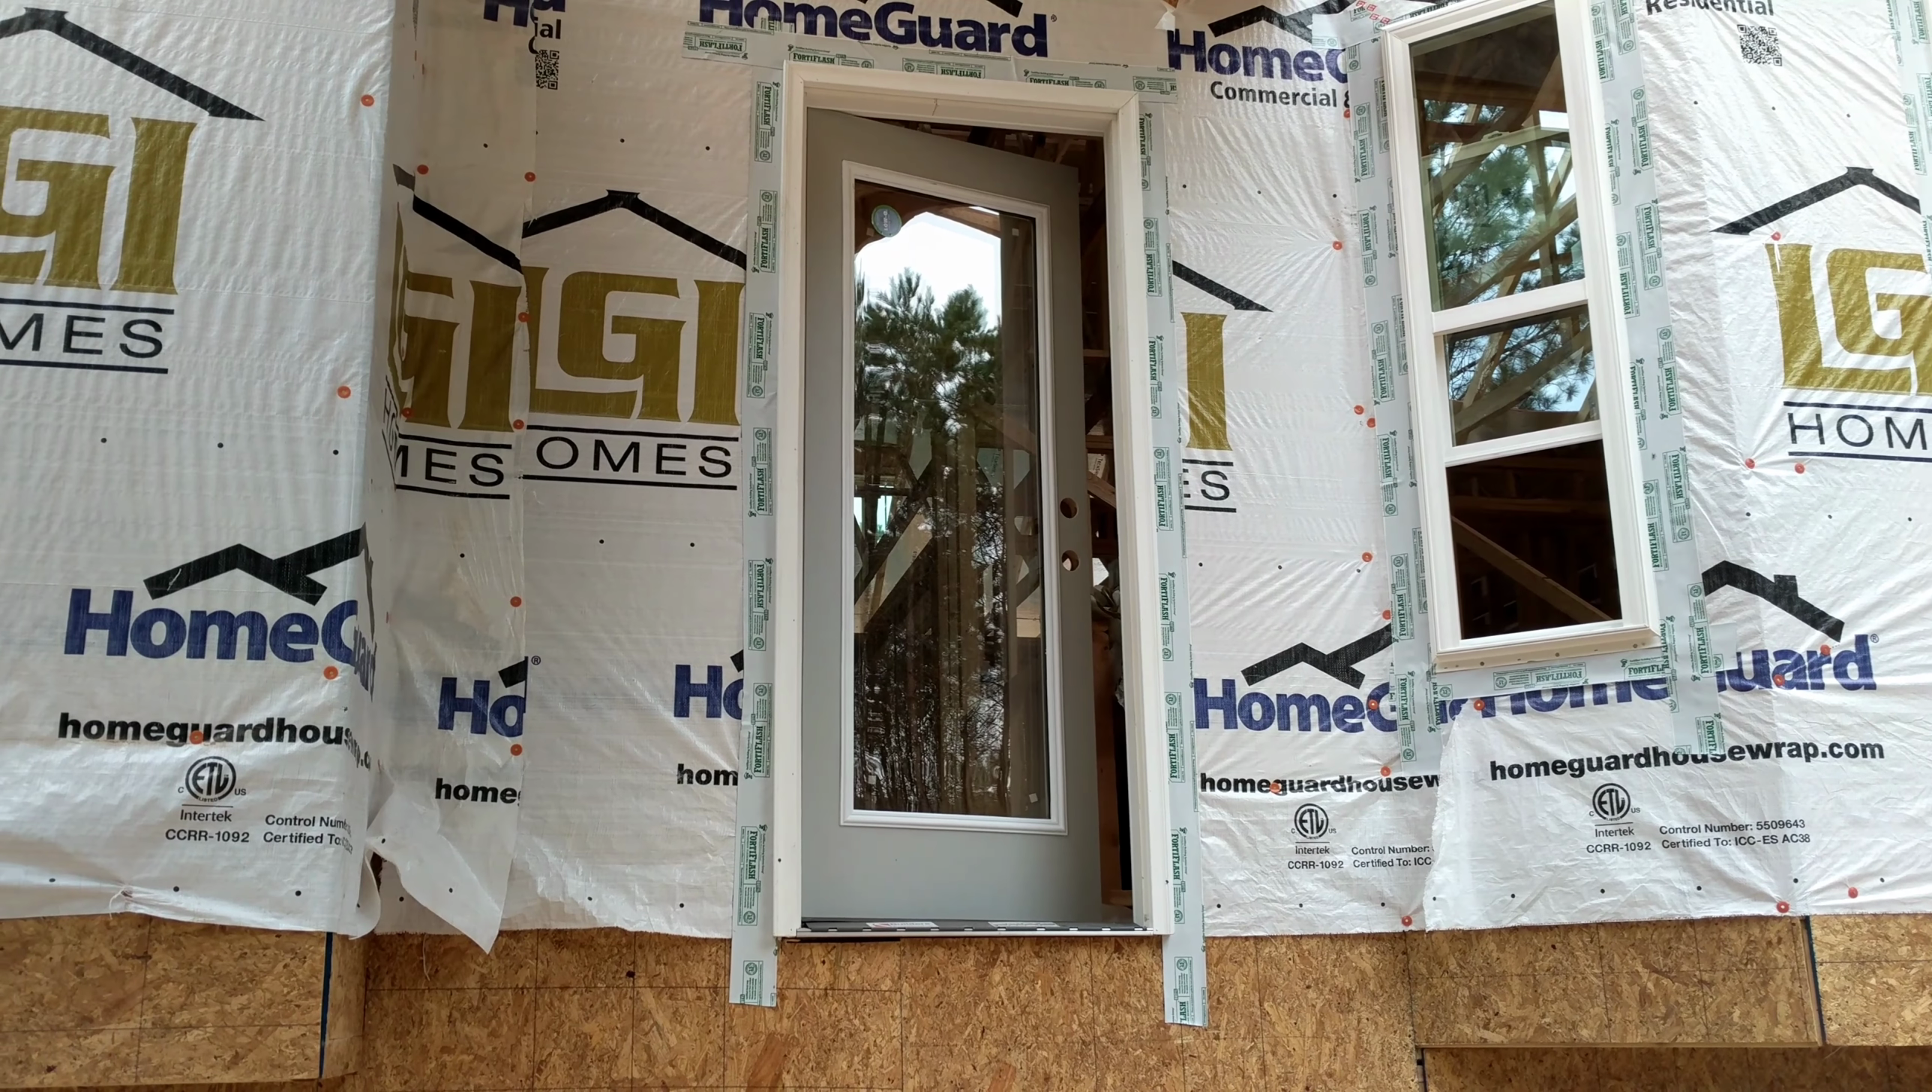We've even got a door in.